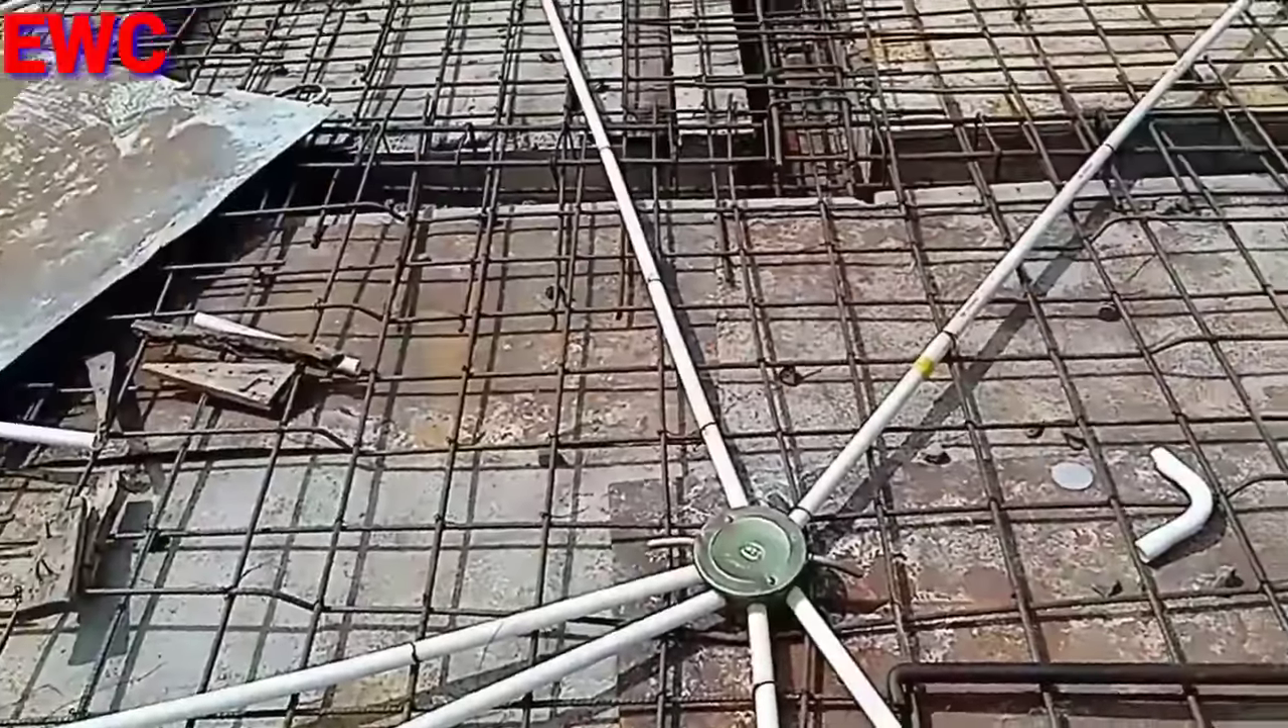तो हमने fan box लगा दिया है plus pipe भी लगा दिया है।